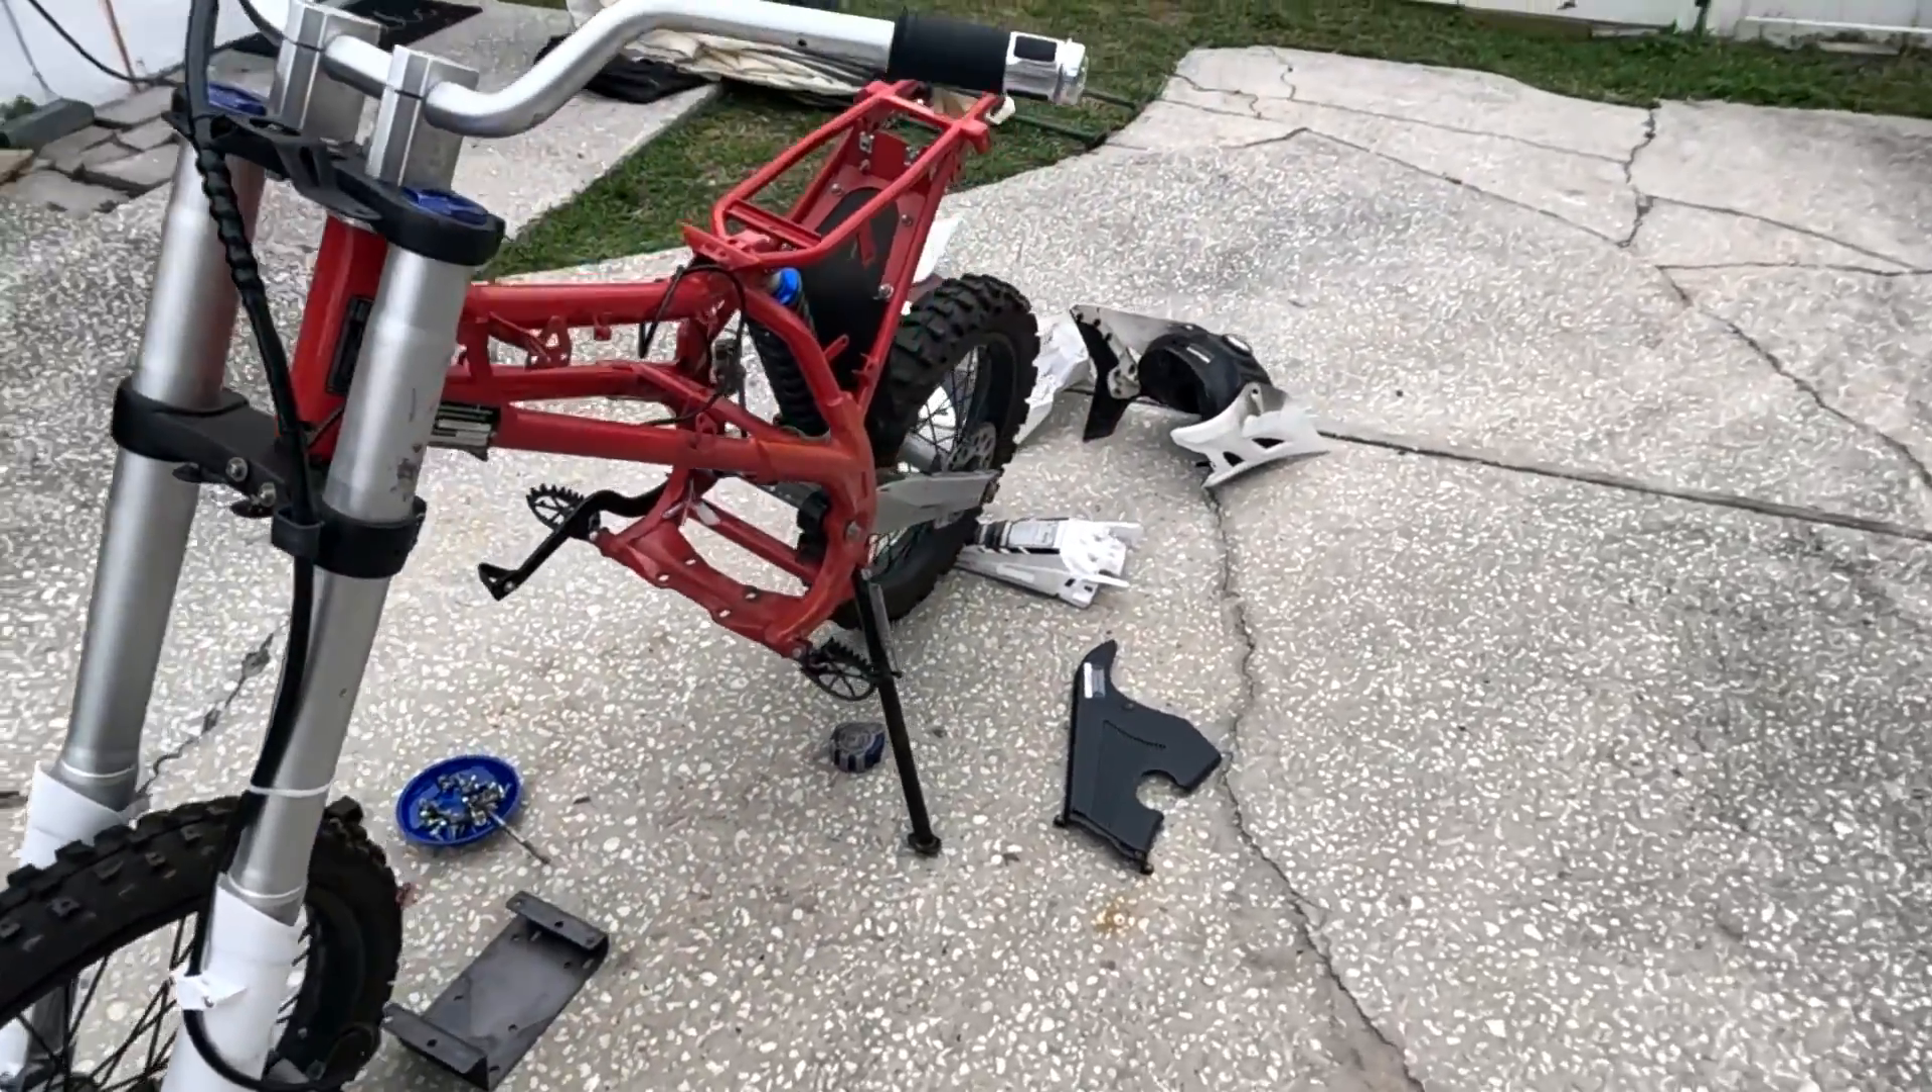Well we've got everything that we won't need stripped off and we've started to install the new components like the throttle grip and that's about it for now.